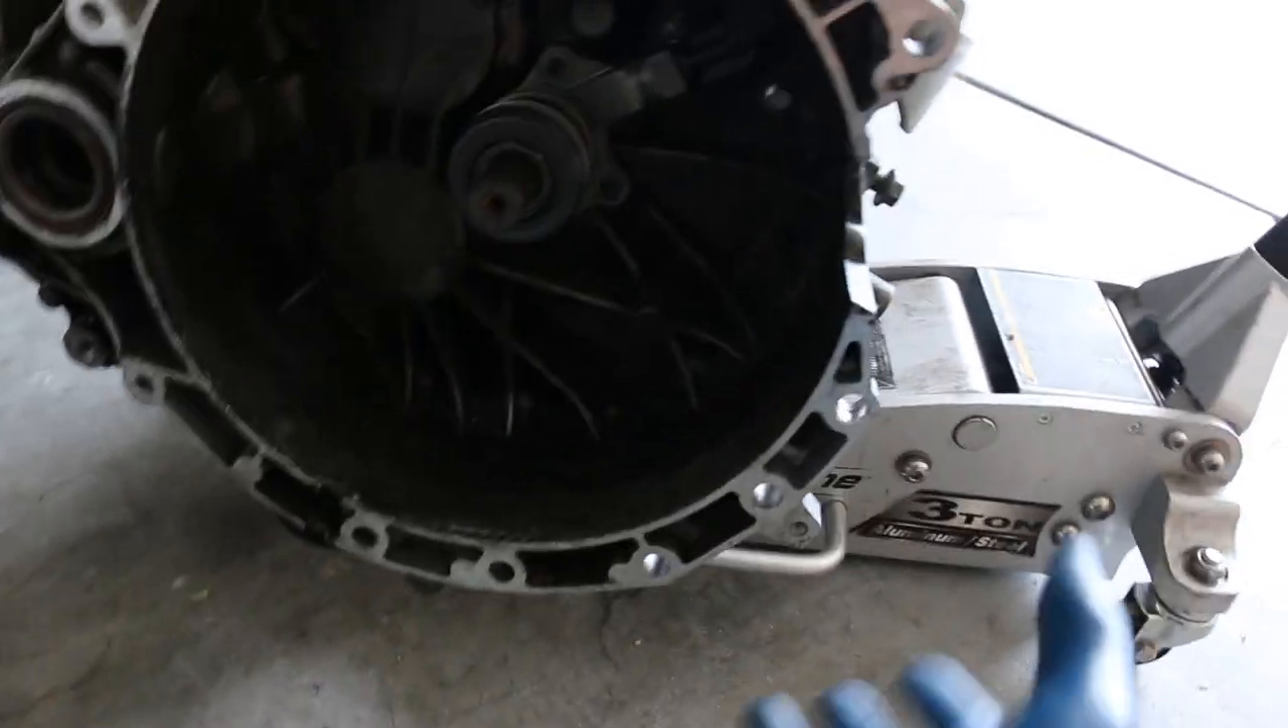So, as you can obviously see, transmission is out.